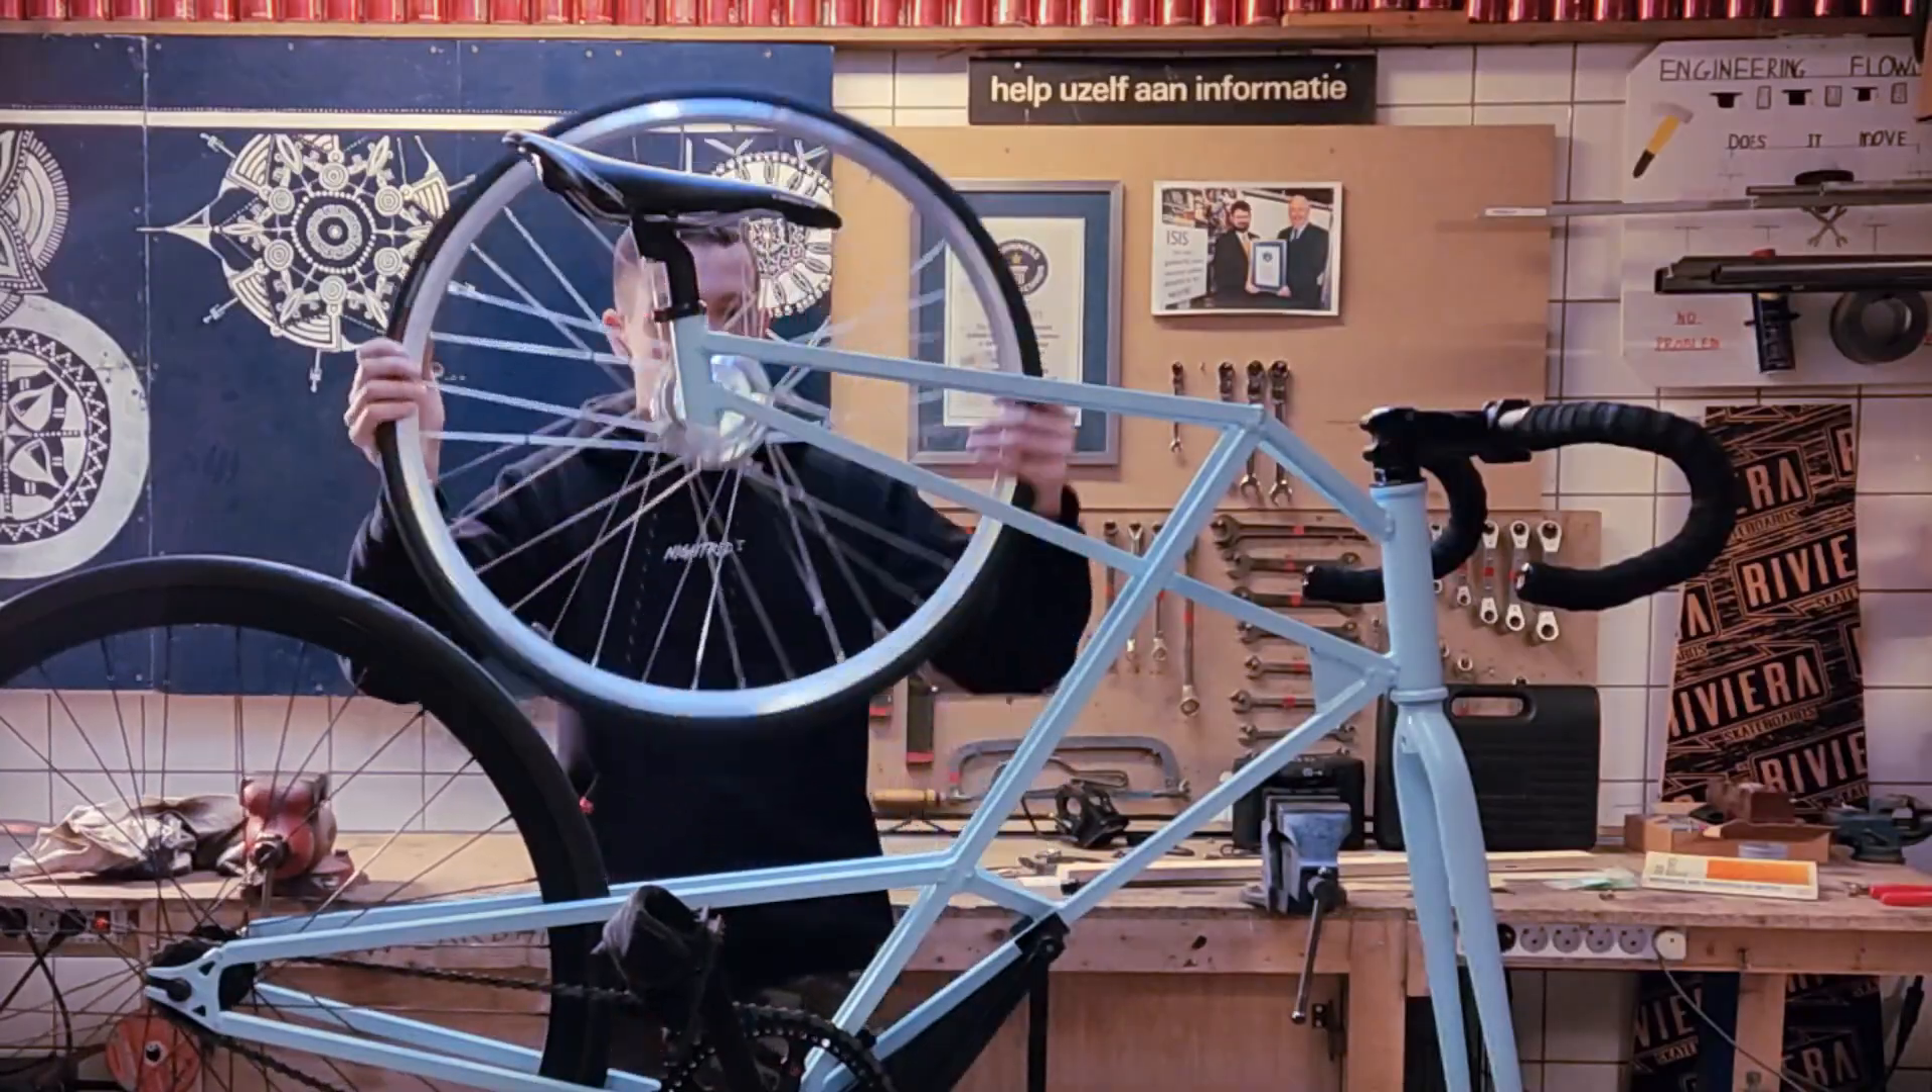The only thing we're missing obviously is the front wheel an electric front wheel.